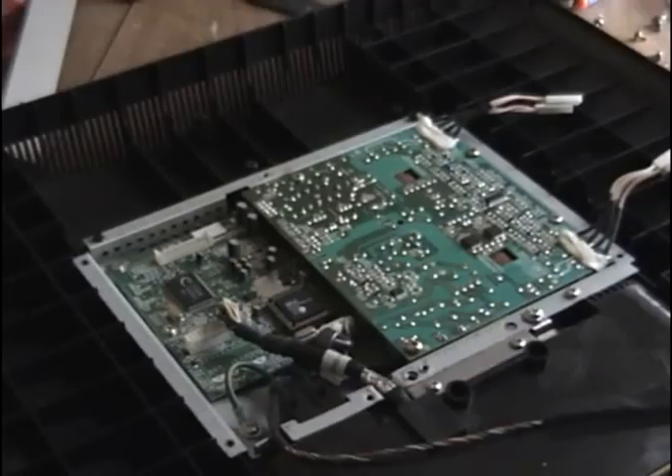Okay, so we got the cover off.